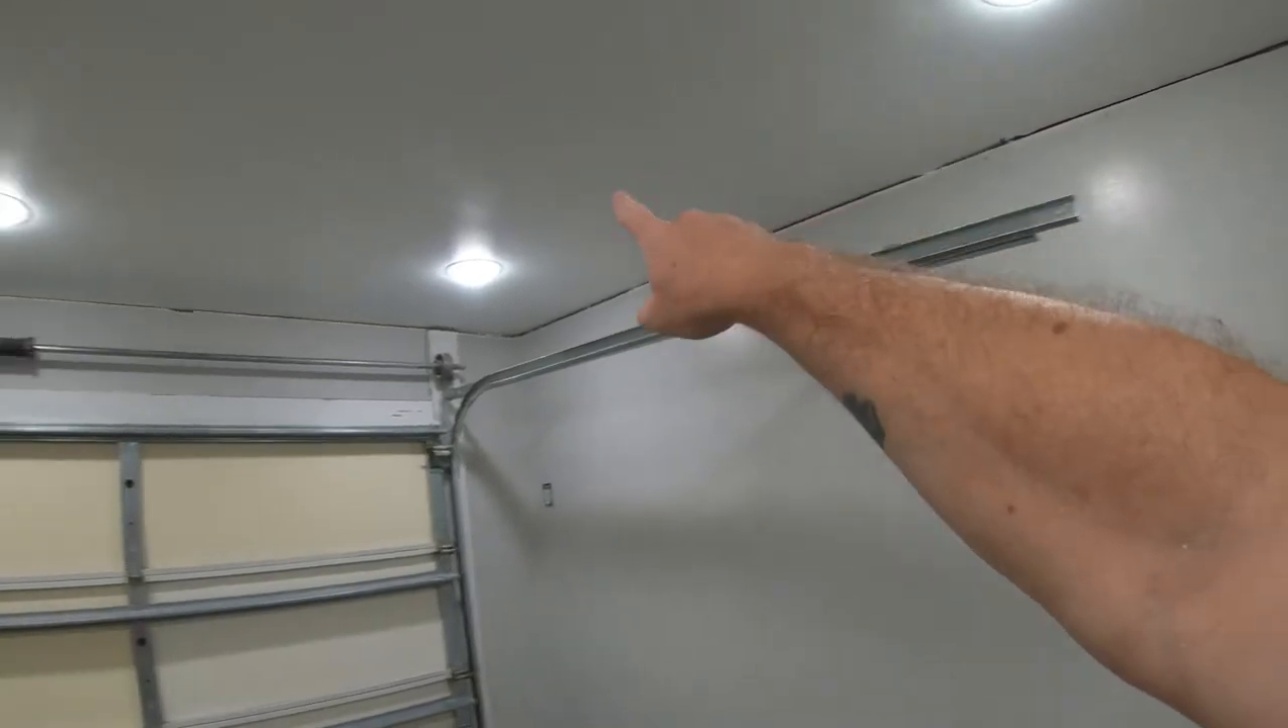Right now we've gotten the ceiling done so ceilings done the lights are in.